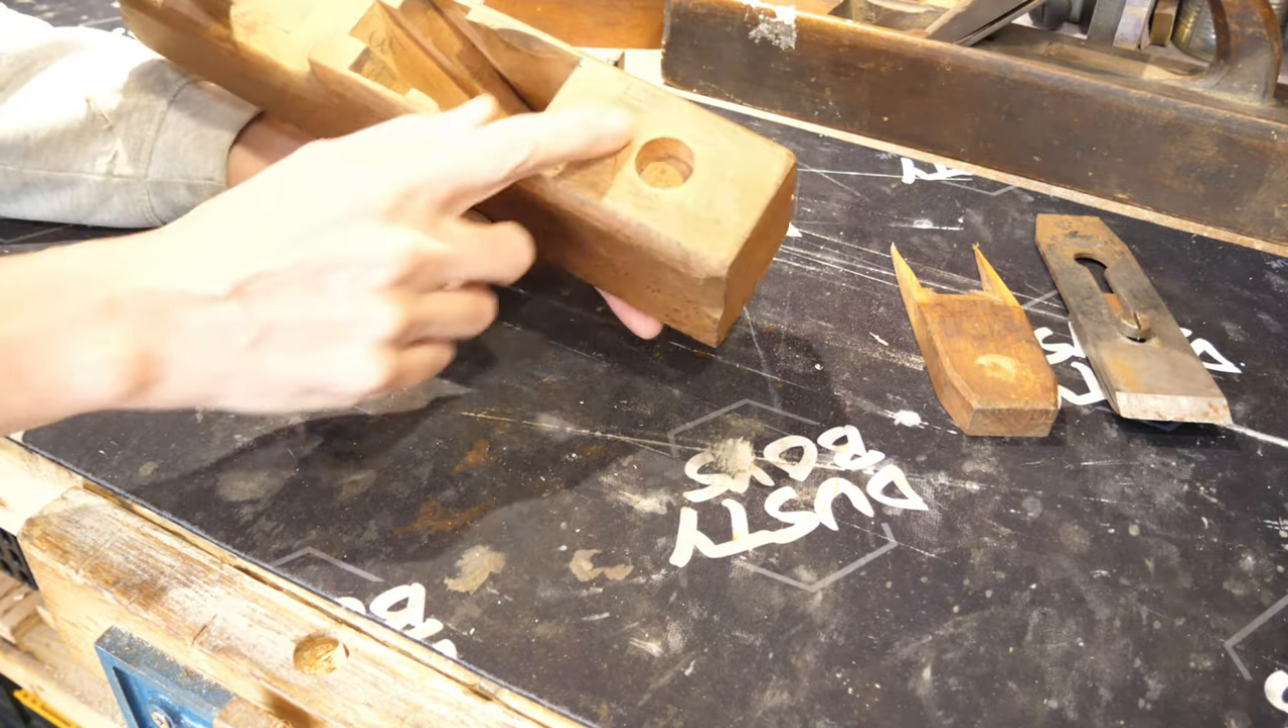The only thing that is missing is the little button for the striking cap where you would hit it on the front.